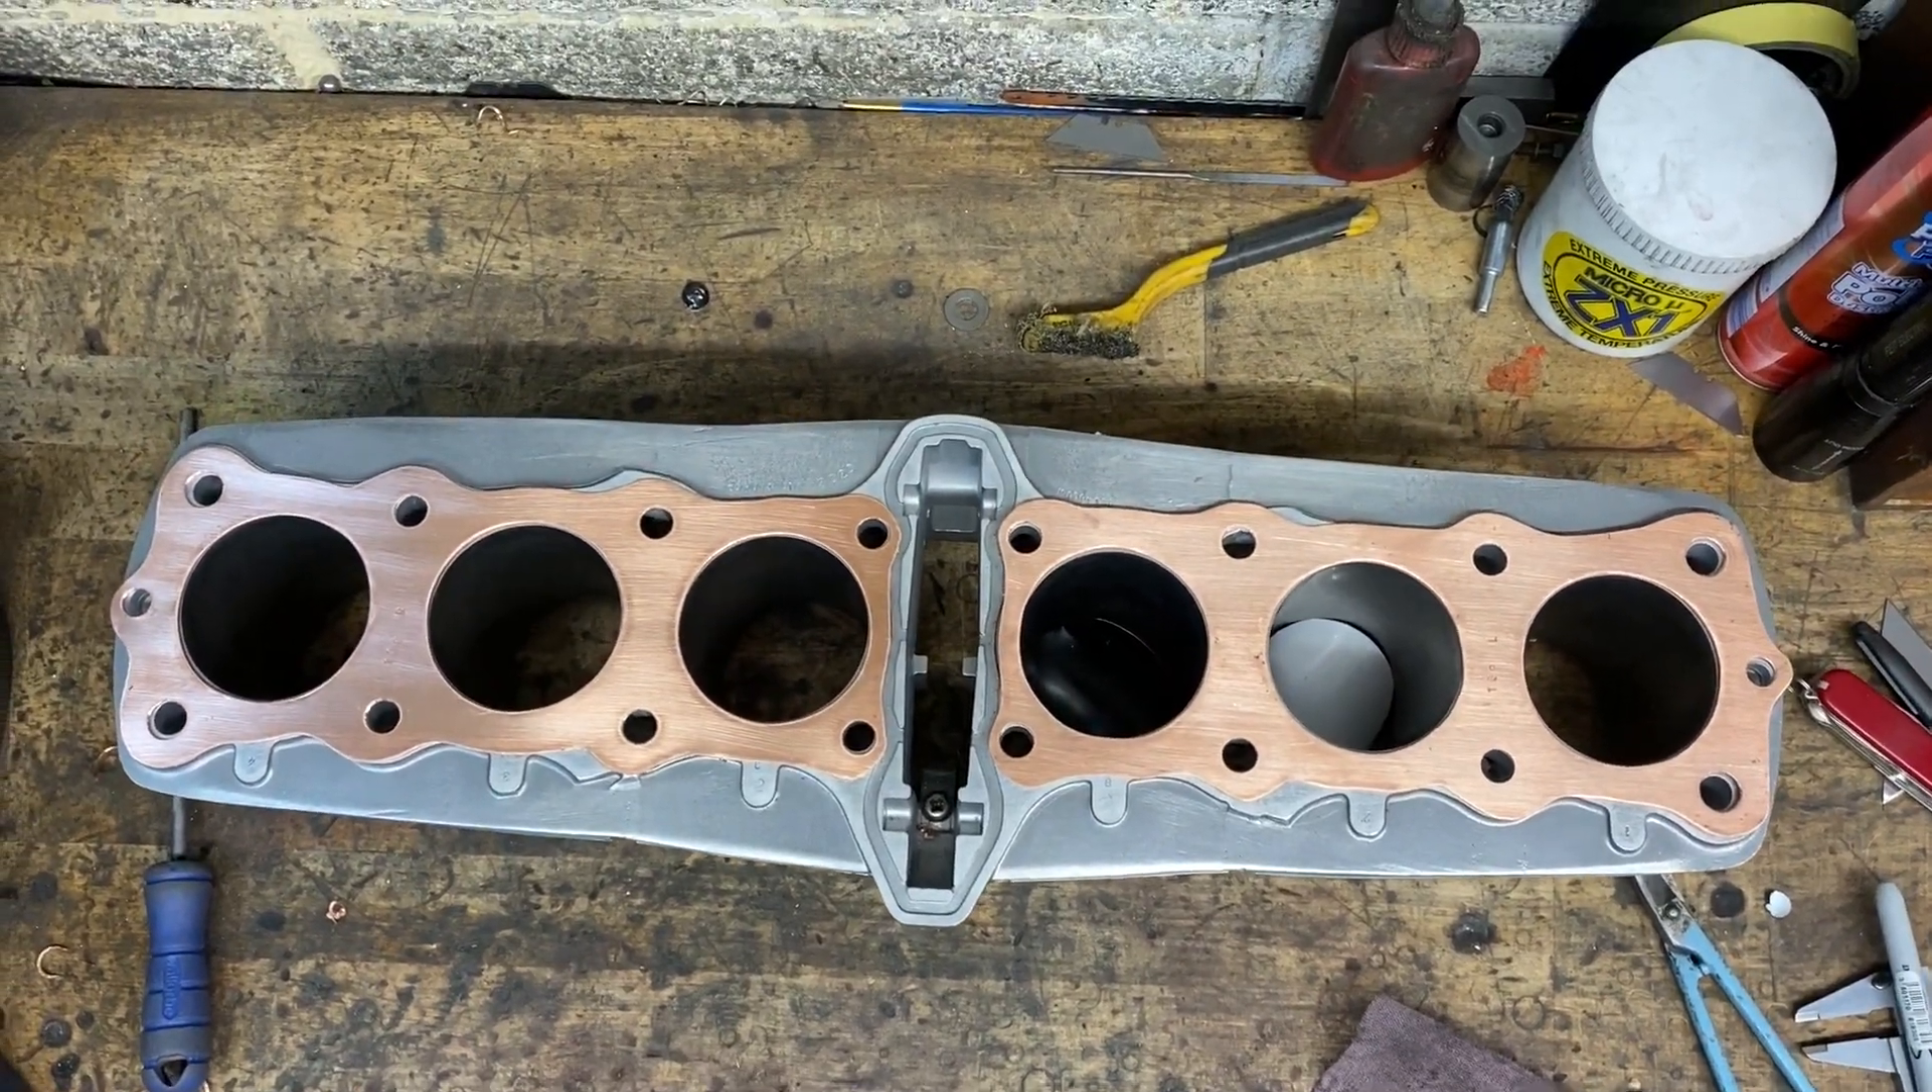And here's the finished gaskets resting on top of the cylinder block, and I'm really pleased with them, they look great.